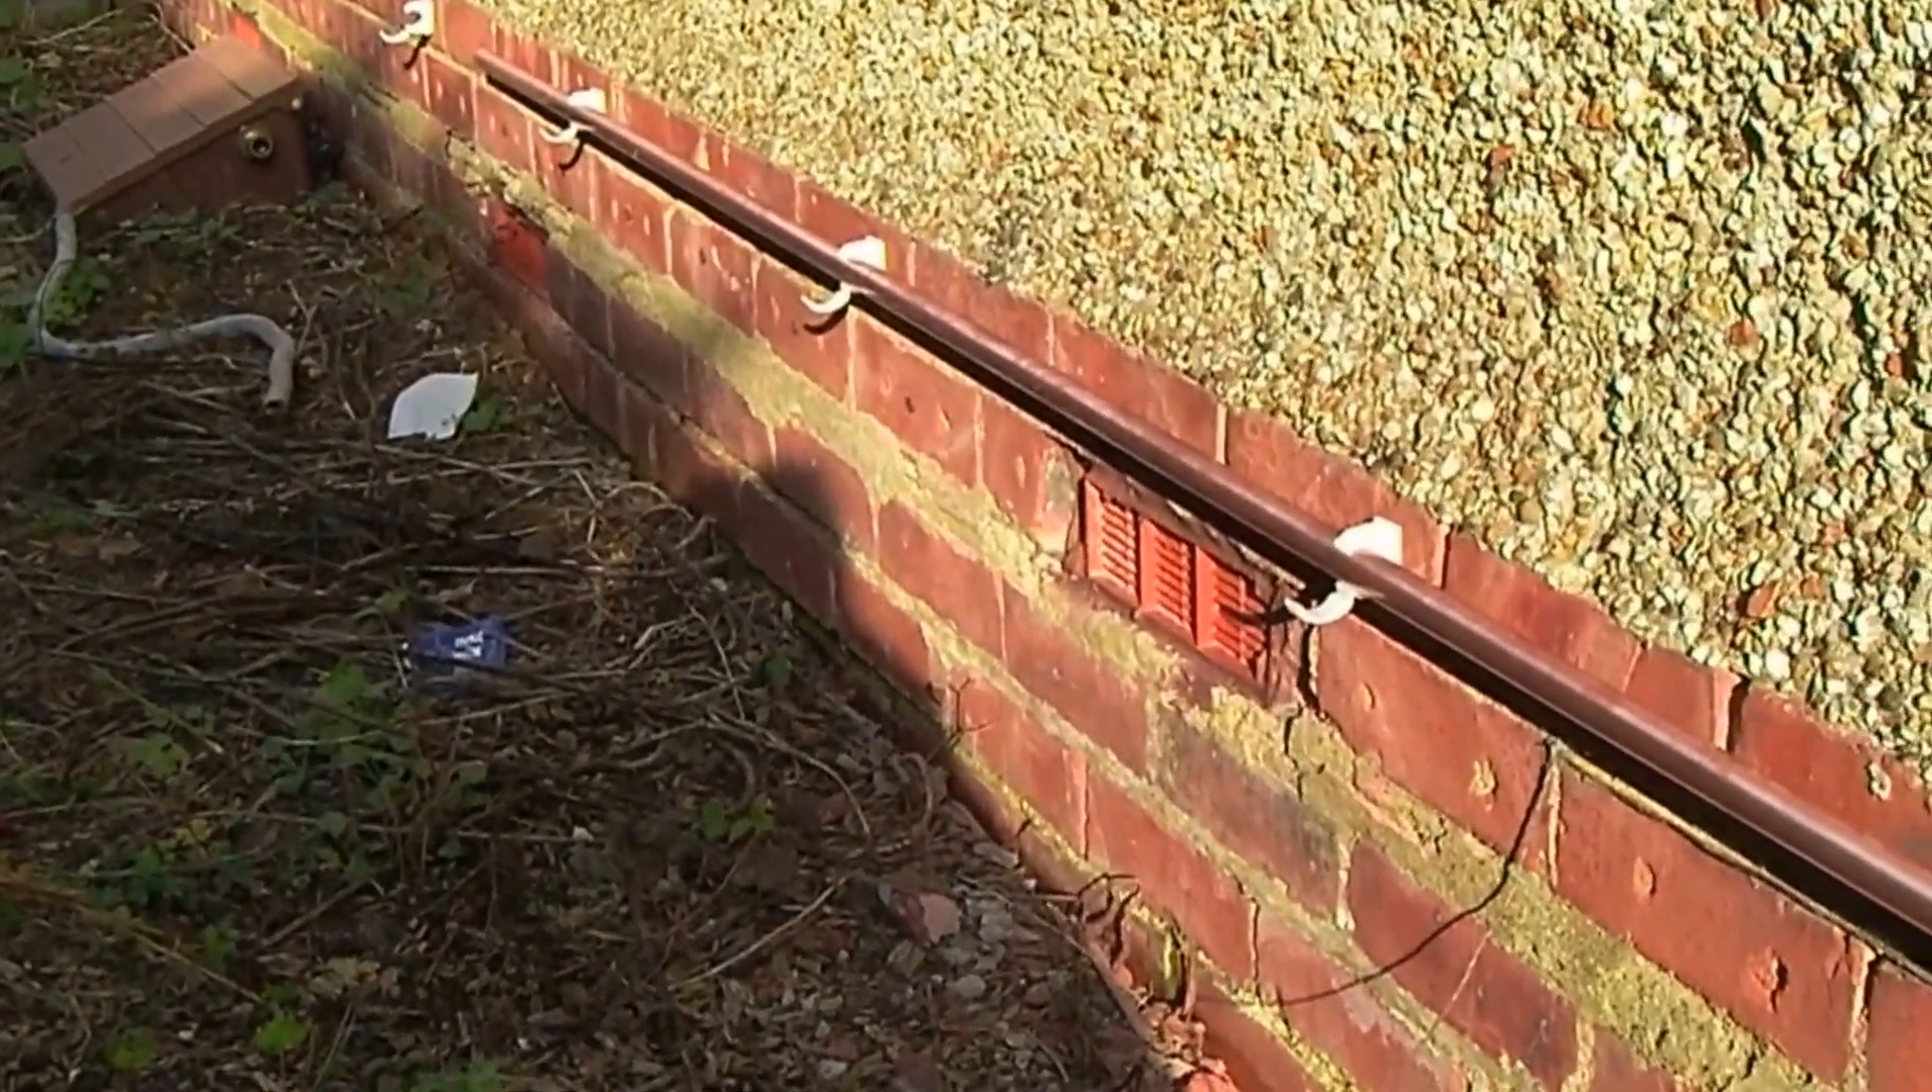You can see down there that I've fitted the pipe clips to the wall.